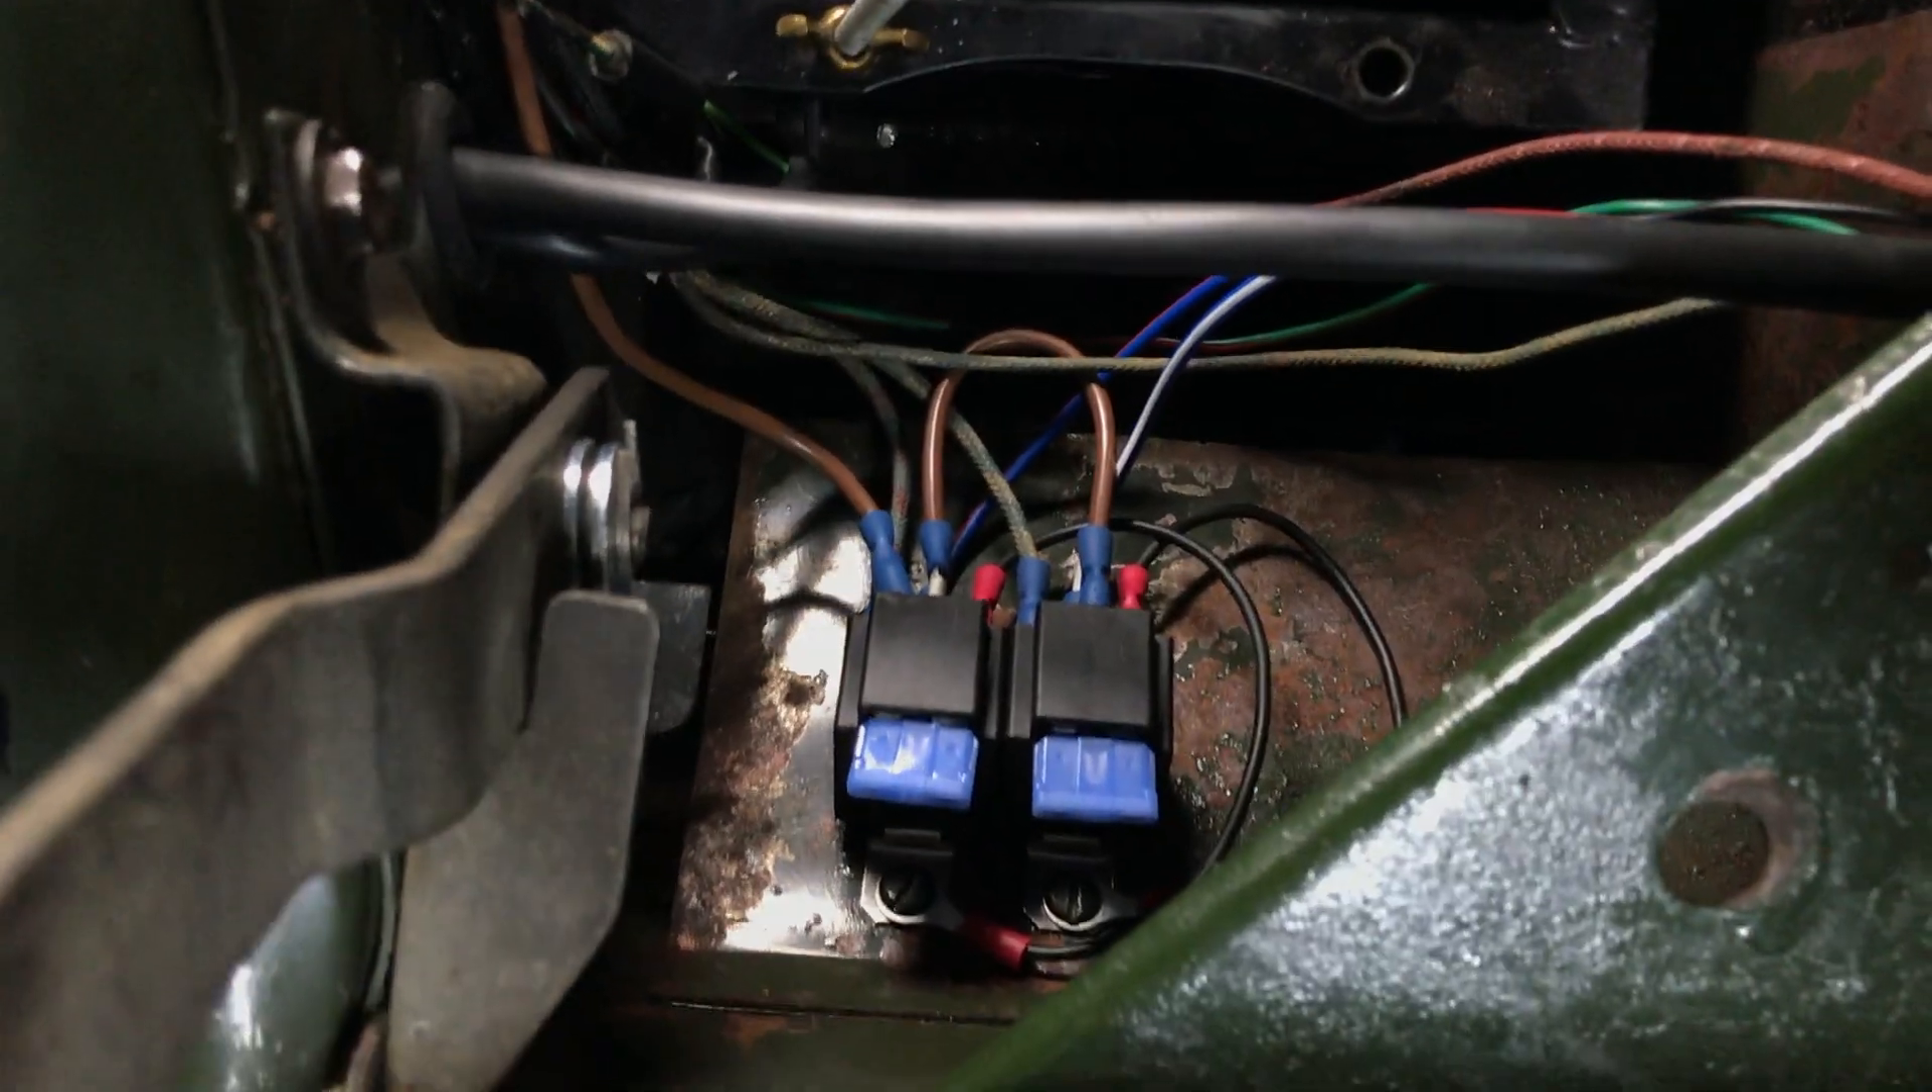Well, the relays are in now. And they're tucked away down there. Both fused.